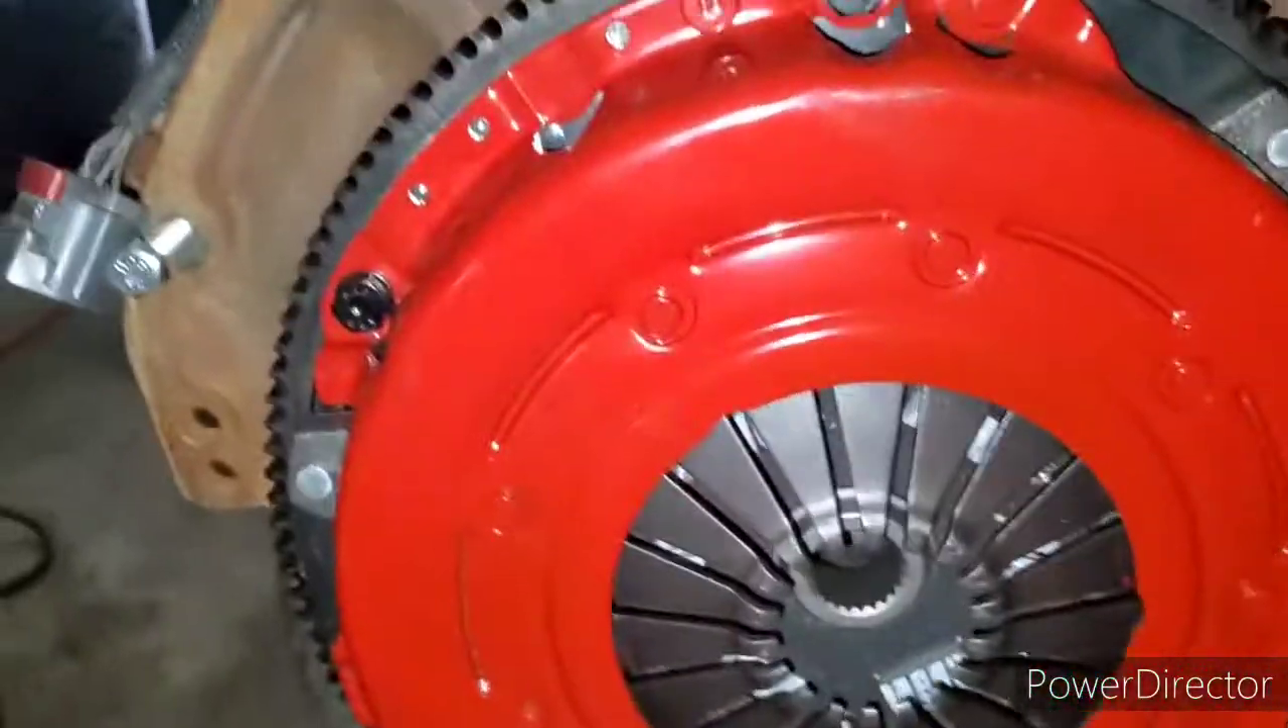So I installed a clutch and pressure plate and I, oh yeah, one thing I also want to note, make sure you clean your surfaces.